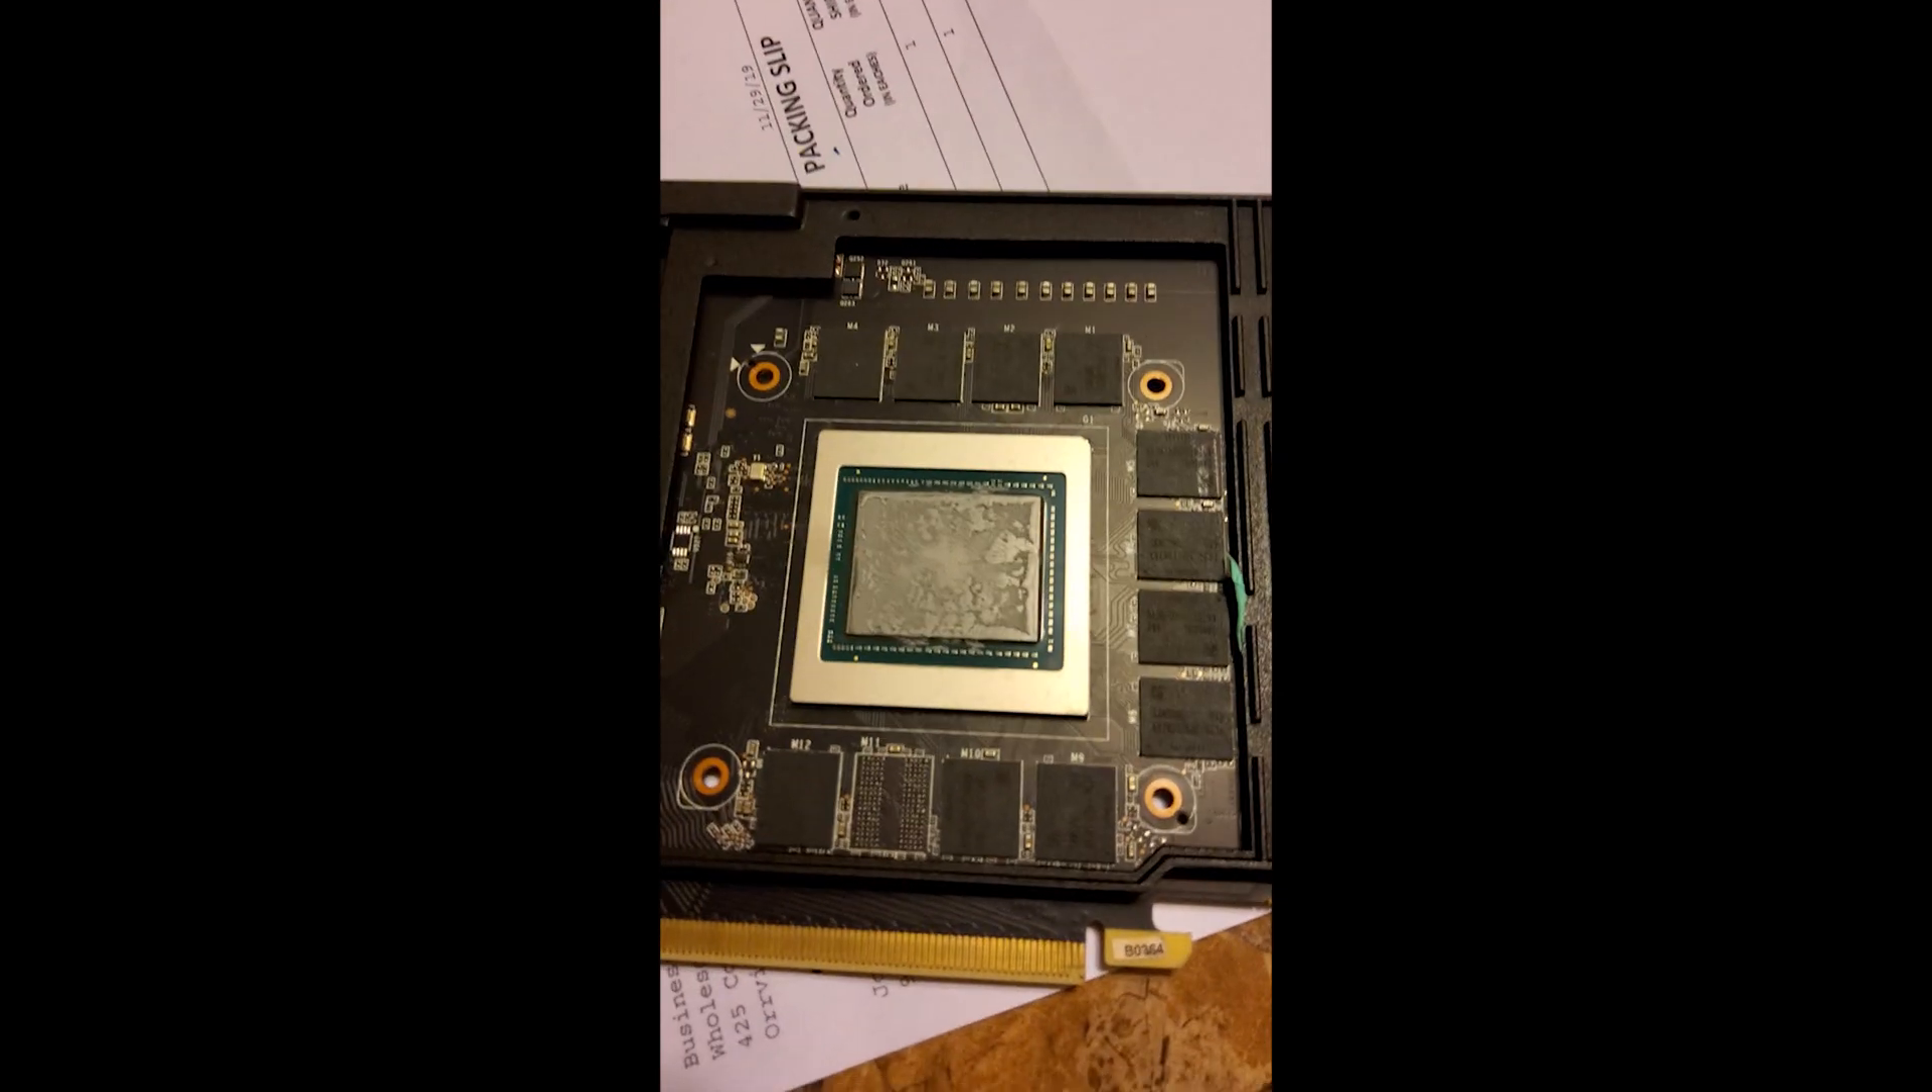So we got the fan off there and as you can see we've got our gpu exposed.